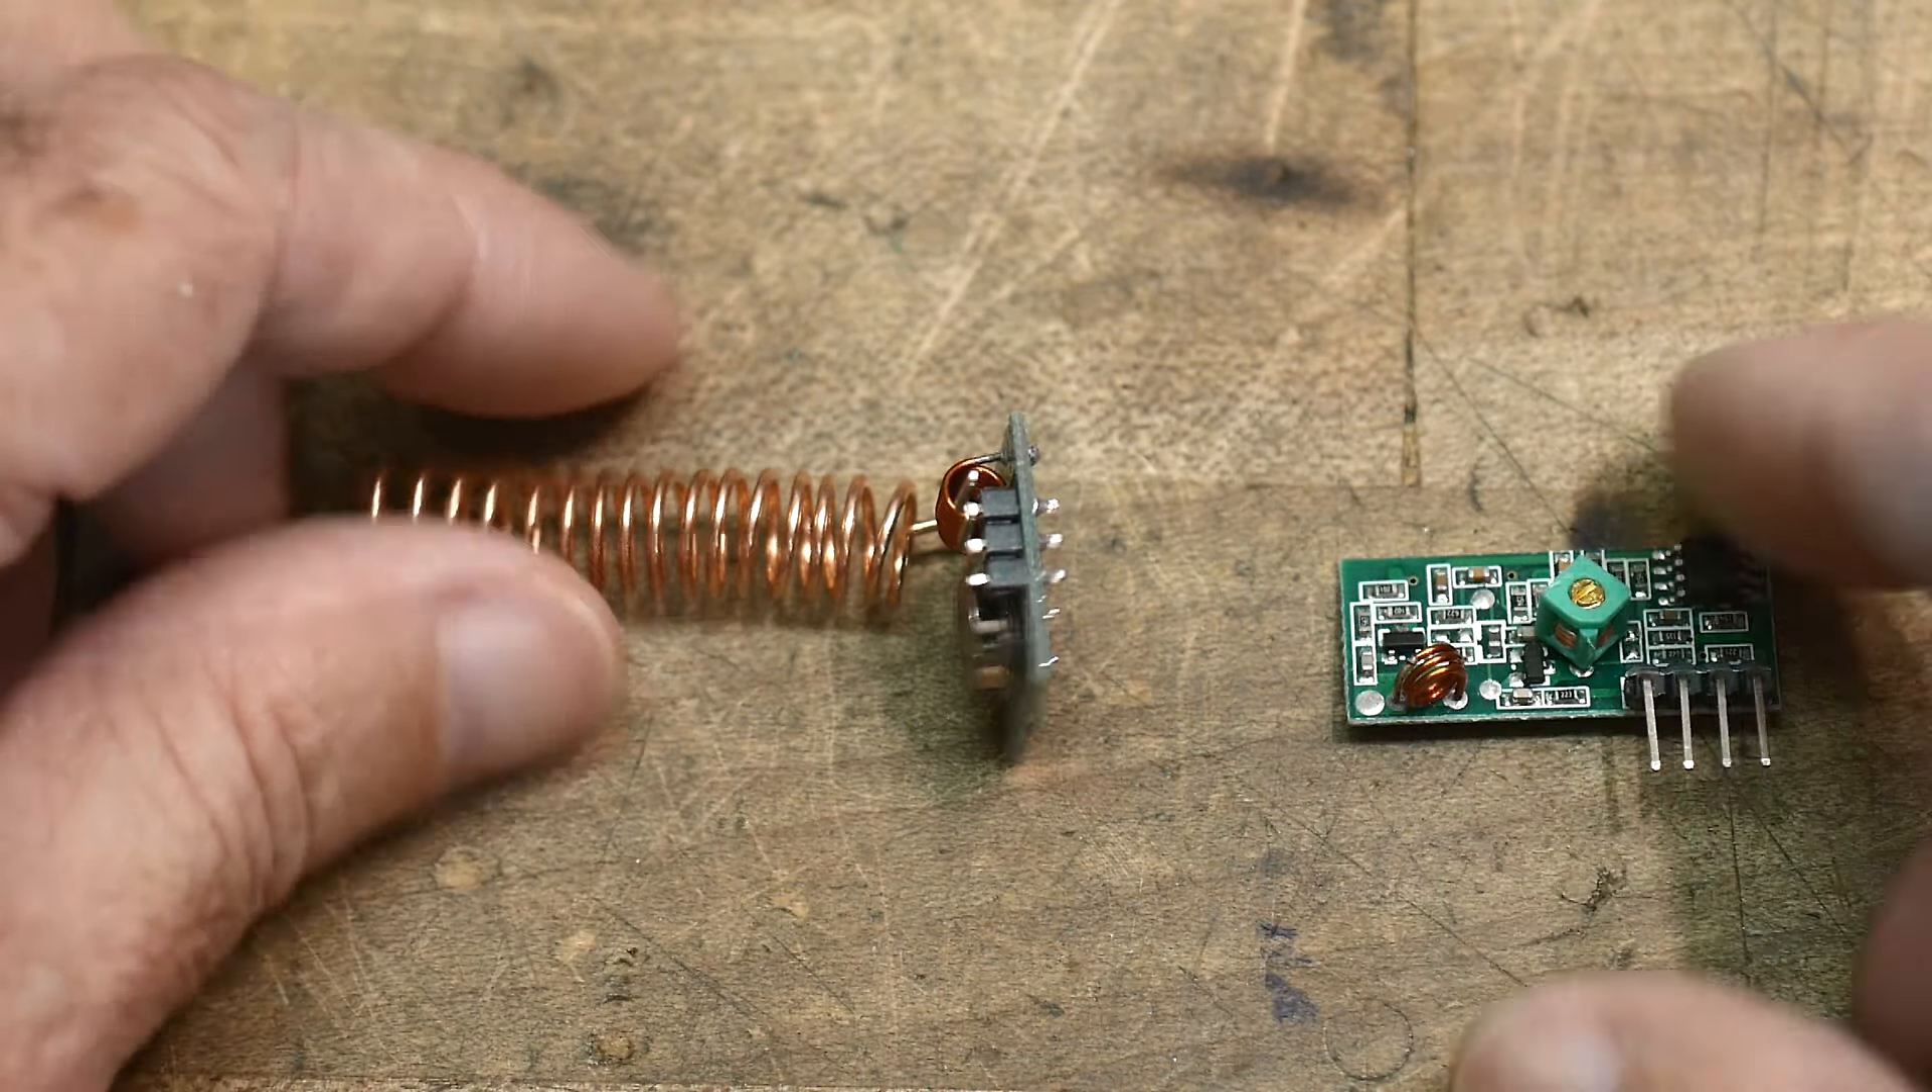So I haven't put an antenna on the receive side yet.